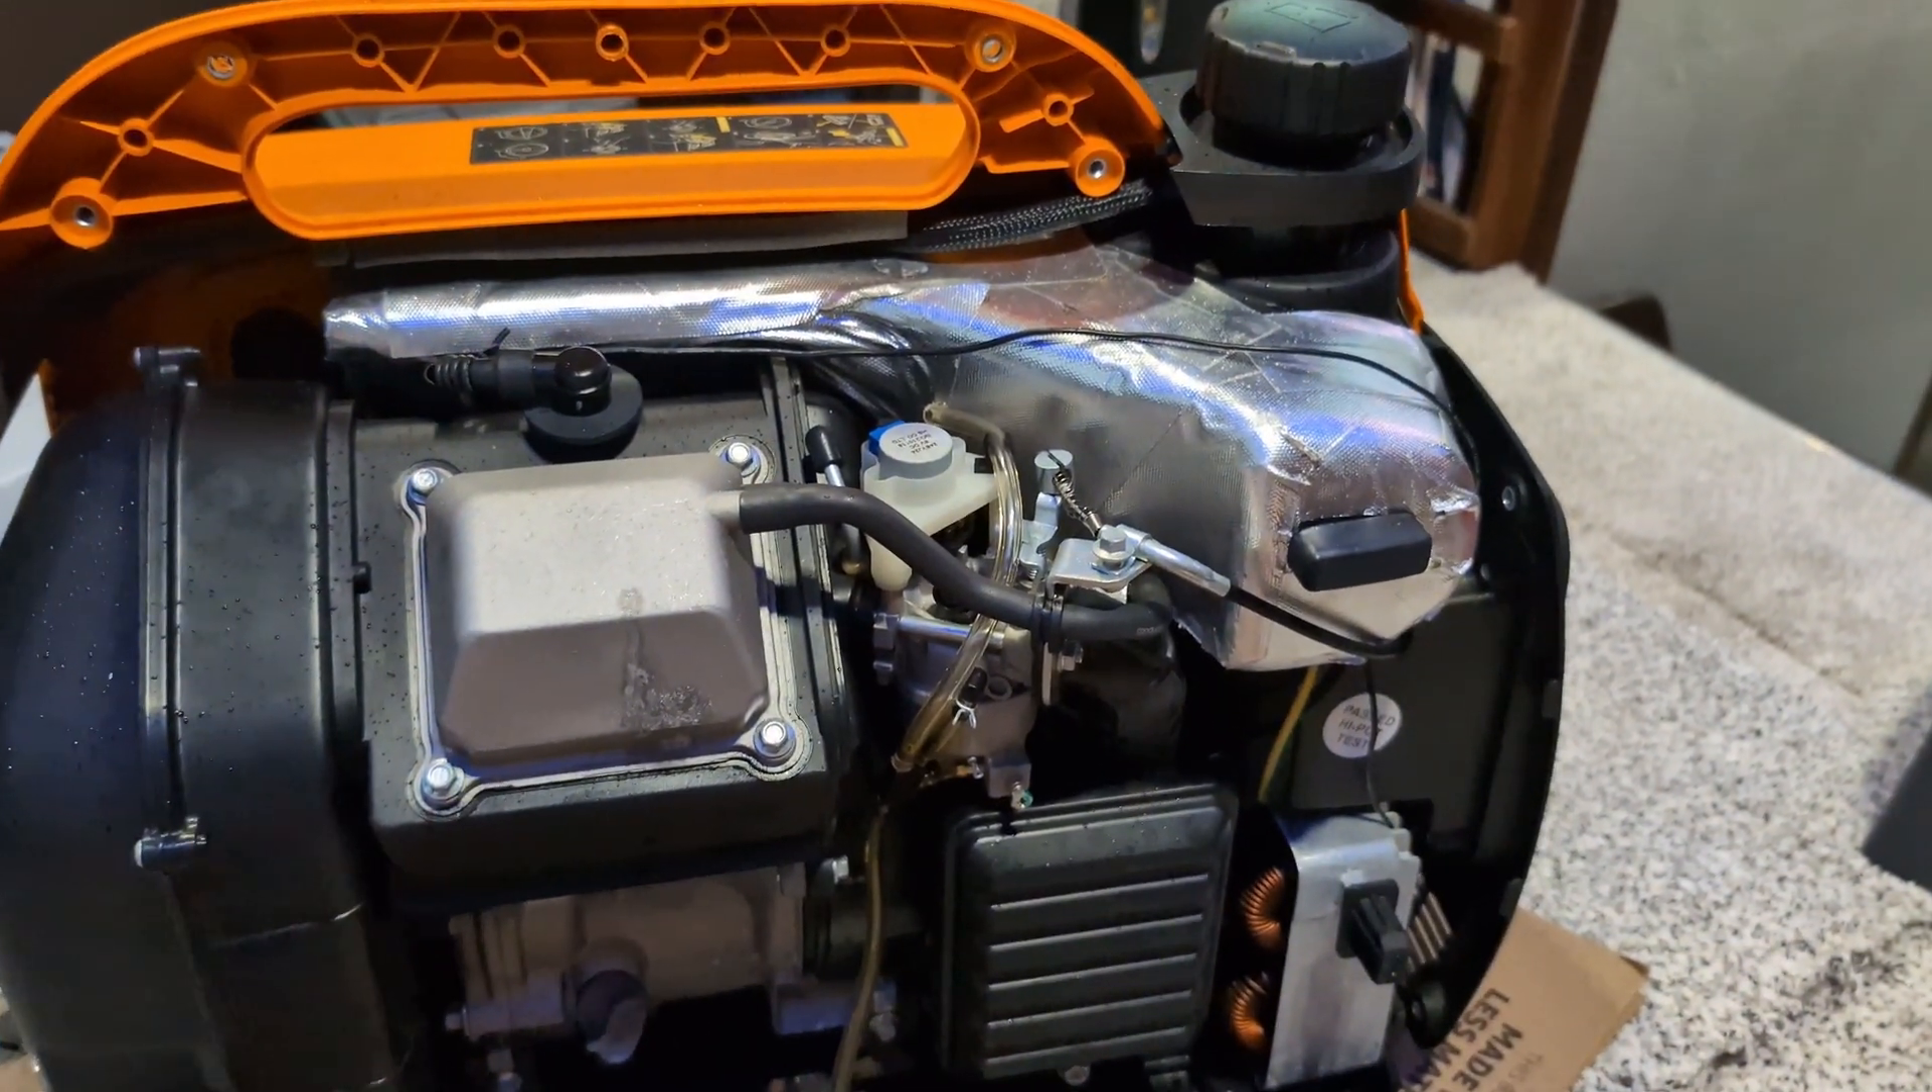So I went ahead and took the side cover off.